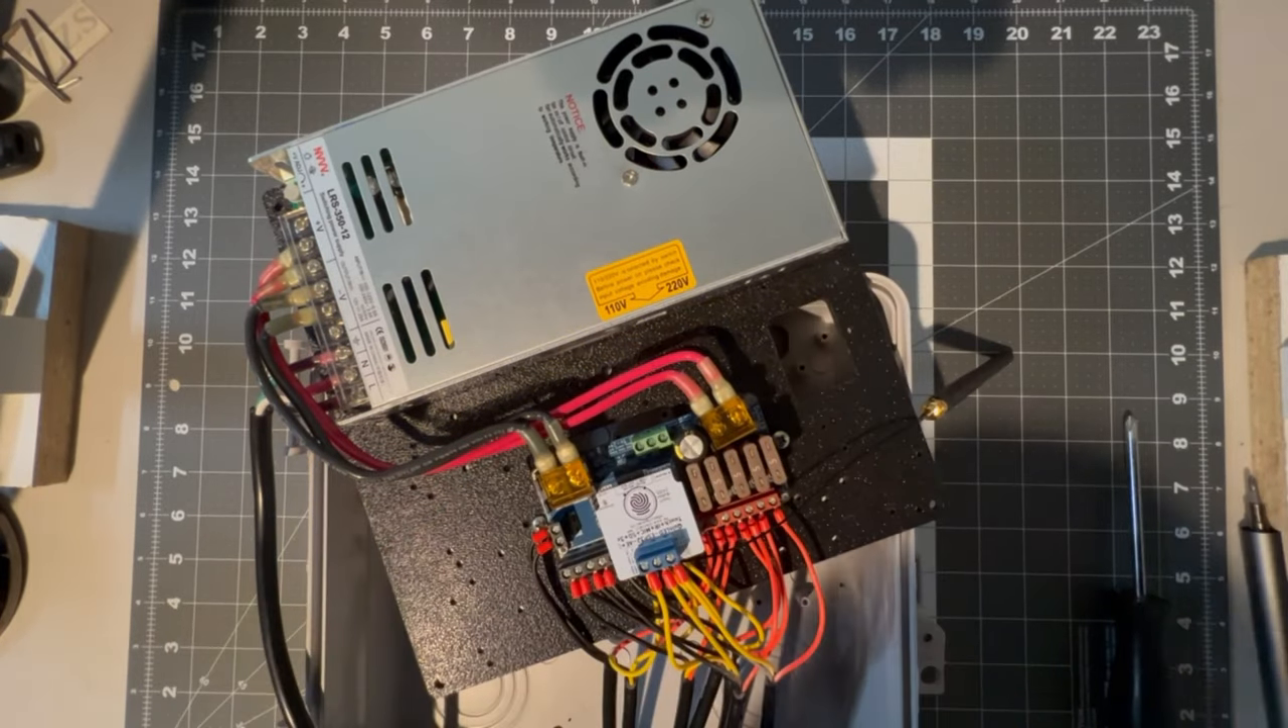And there we have all the wiring done so we can go ahead and drop the mounting plate down into the enclosure and get everything screwed in.